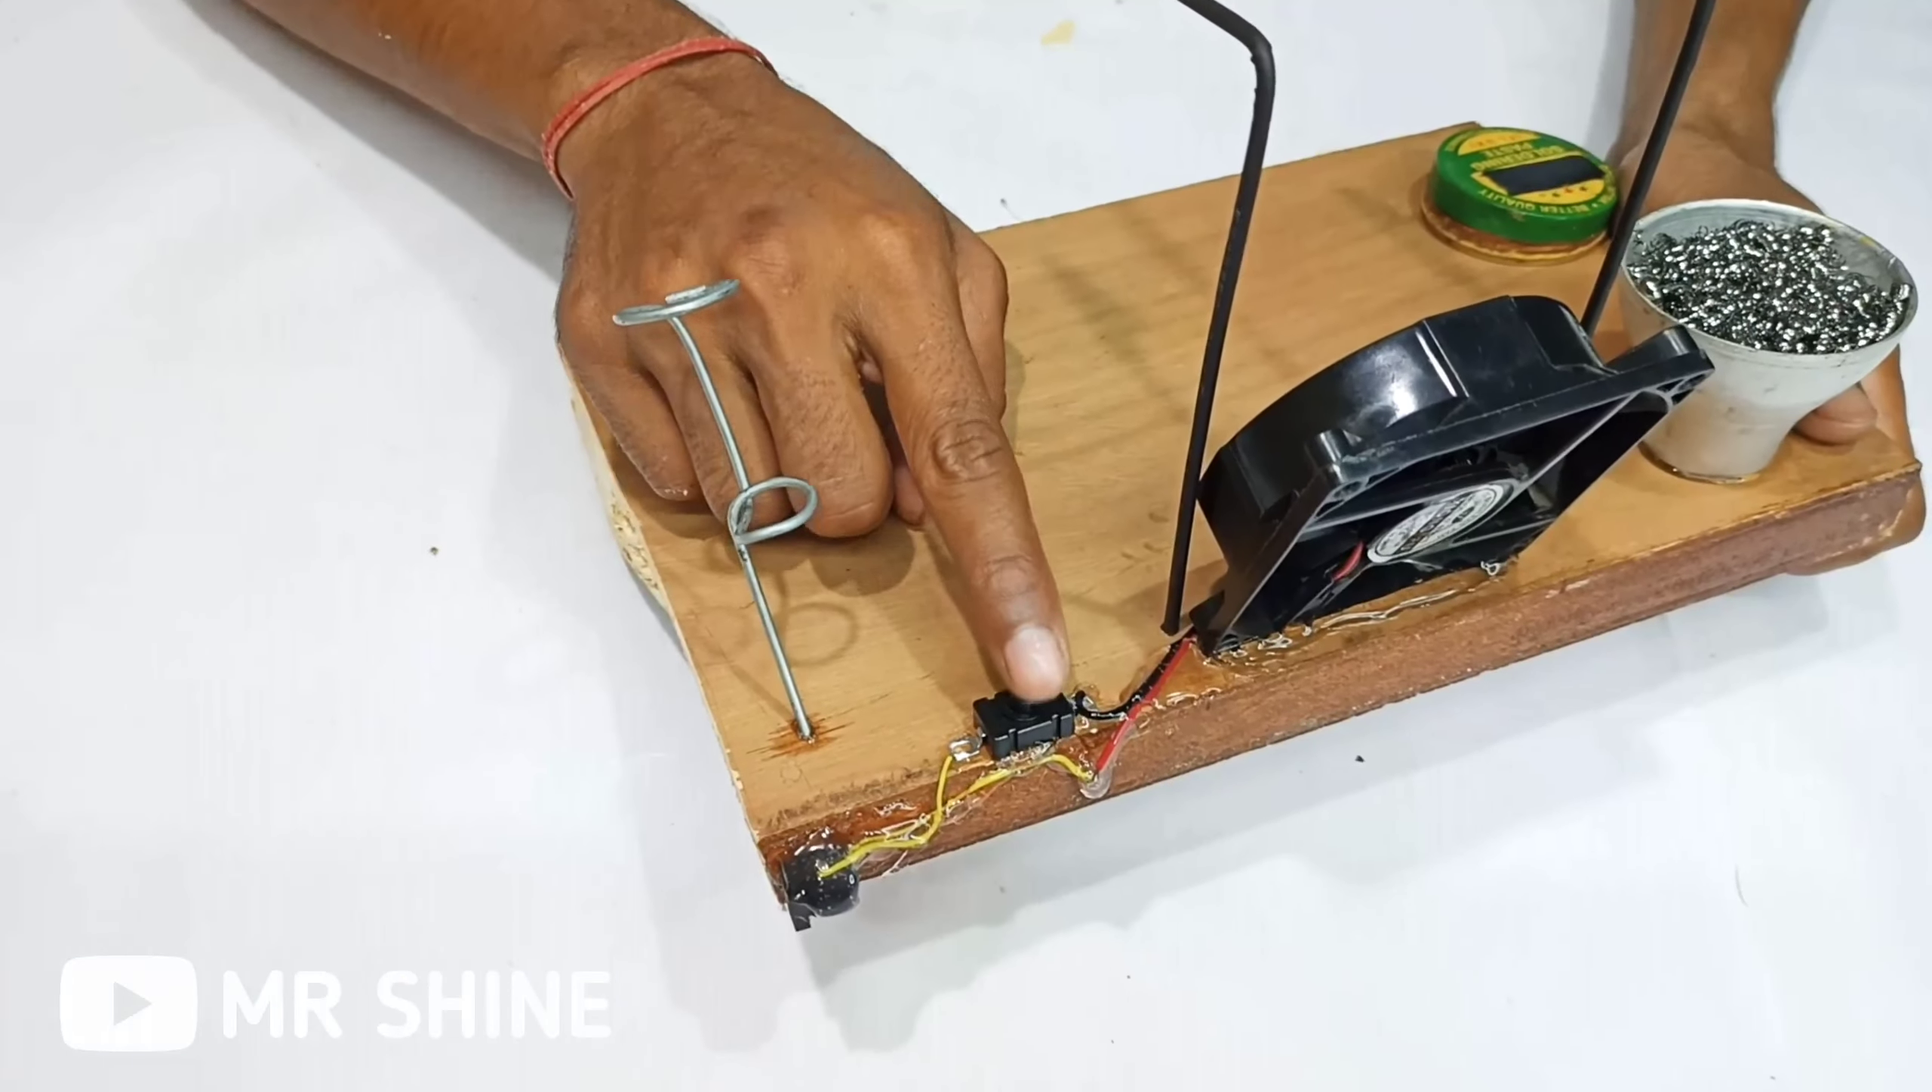तो फैन को मैंने यहां पर लगा दिया है।